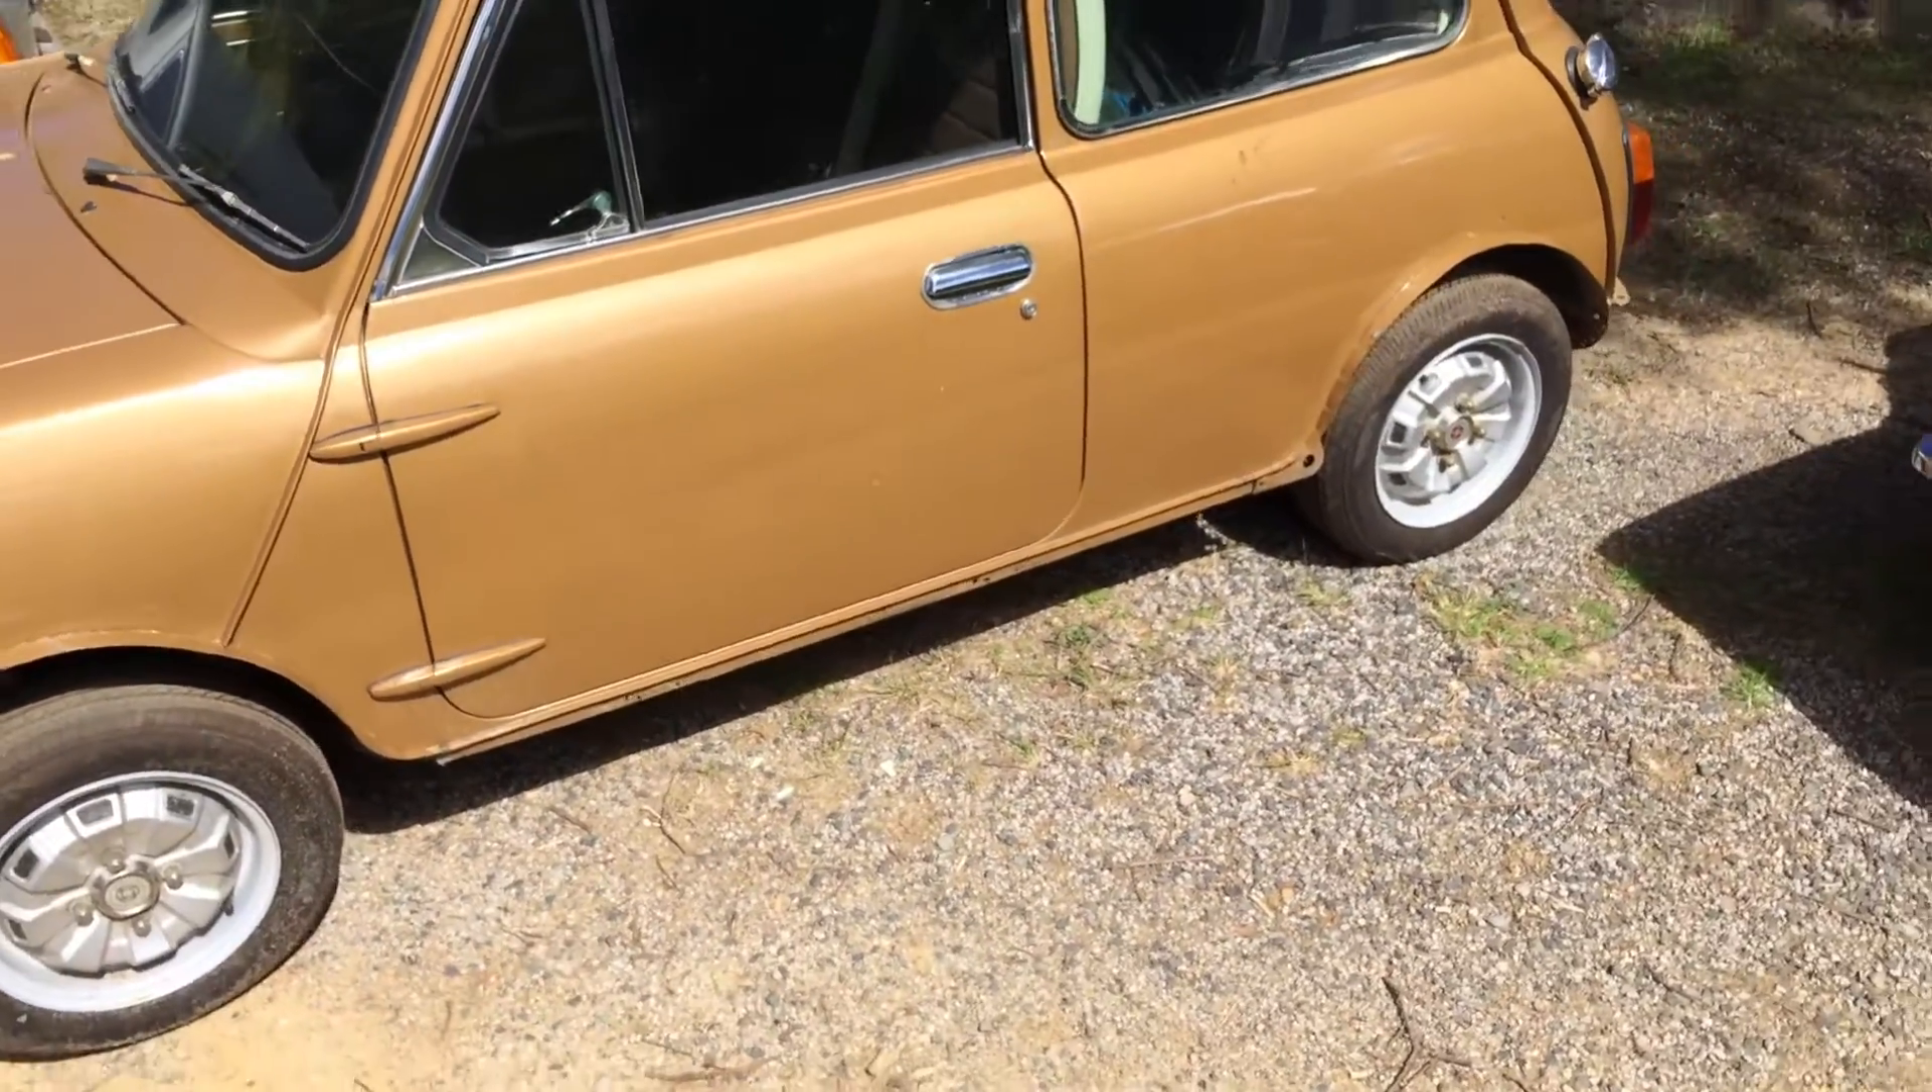Now not applied to the gold car yet is the side stripes.